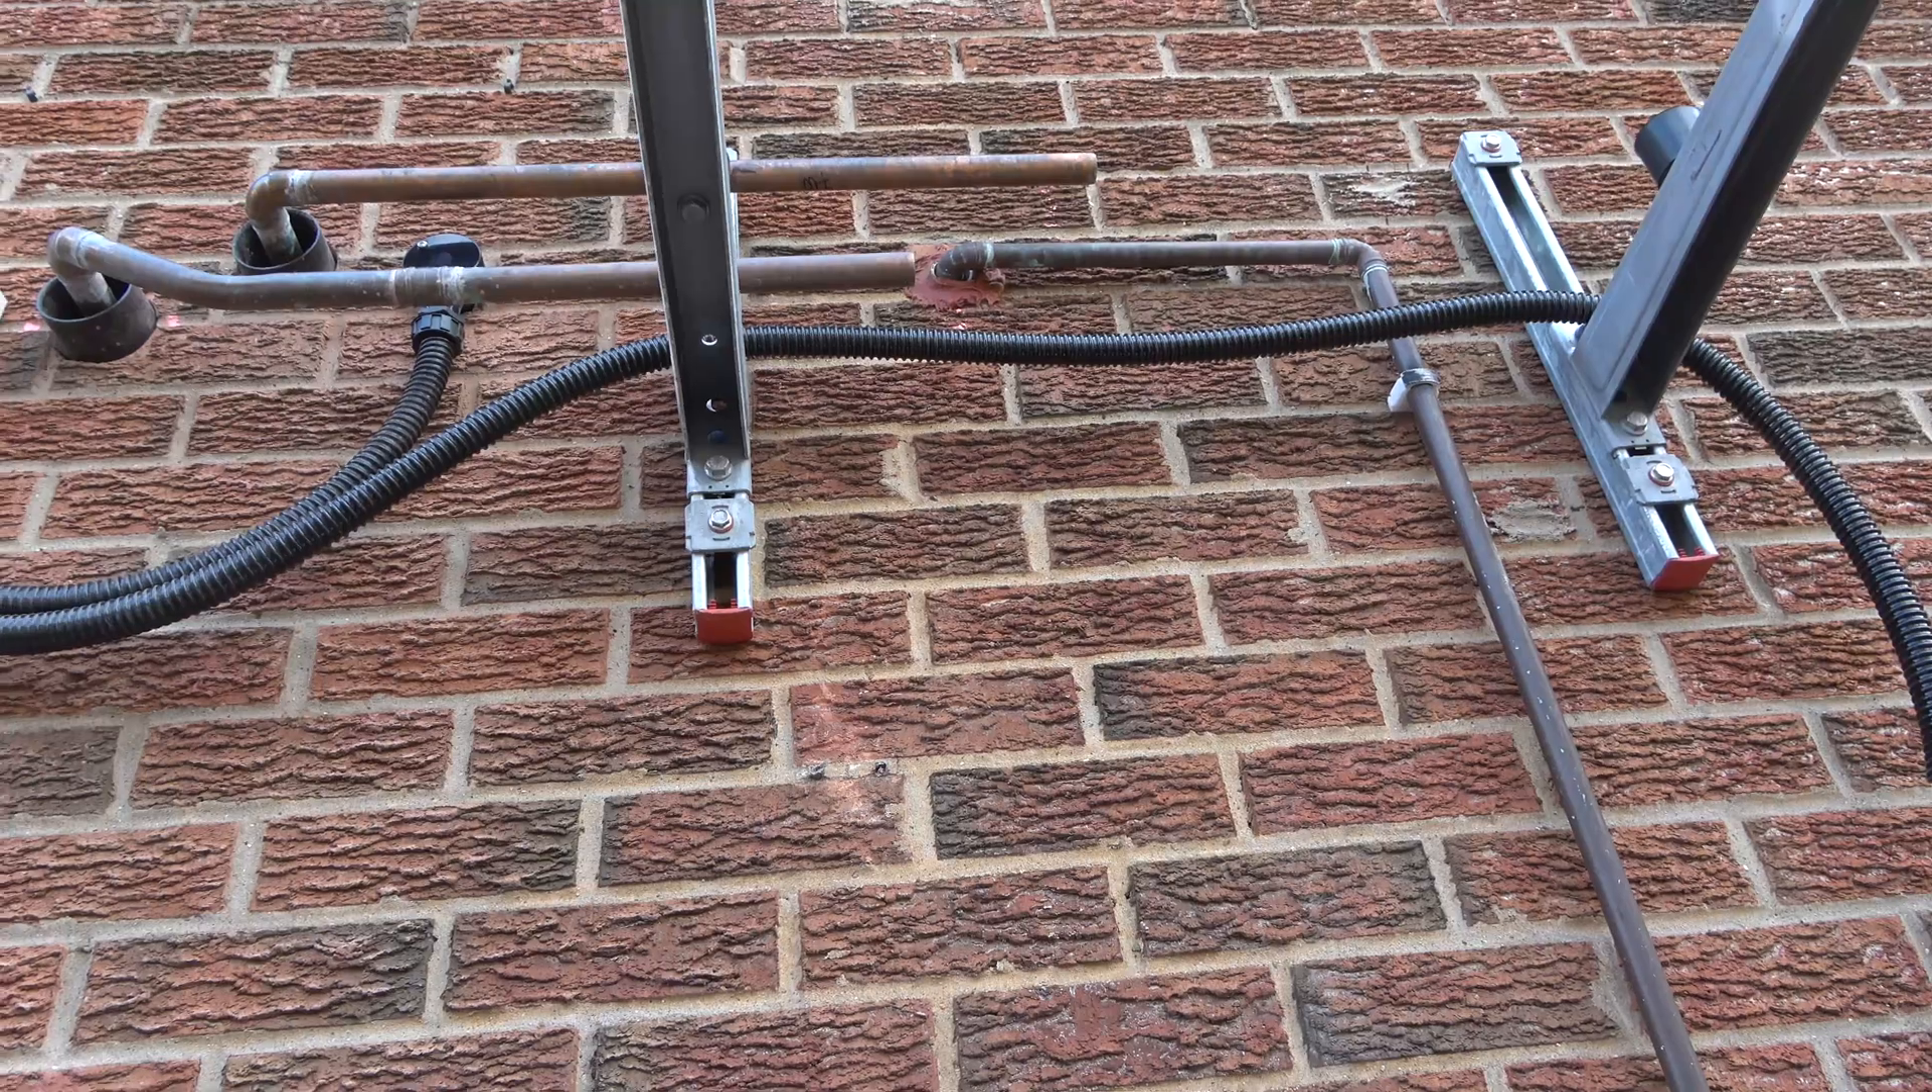We also have the flow return pipes. They're just waiting to be connected up.